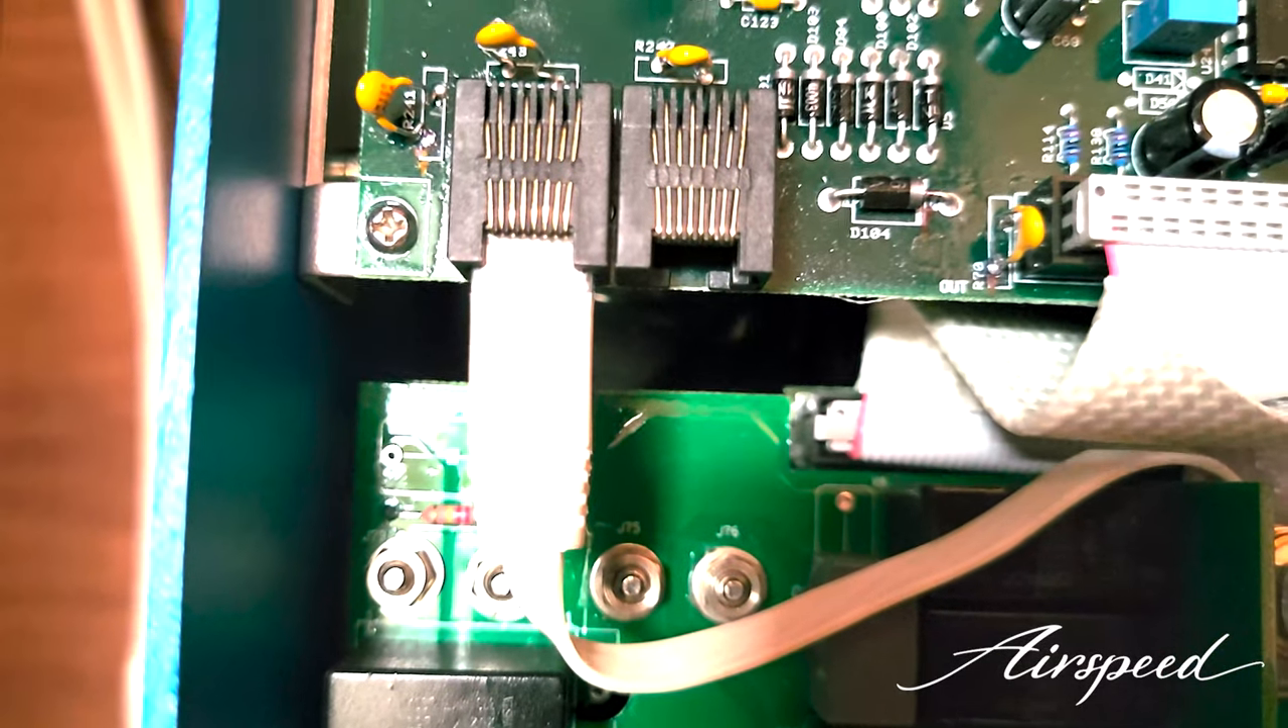I have brought an RJ45 cable to the remote port.